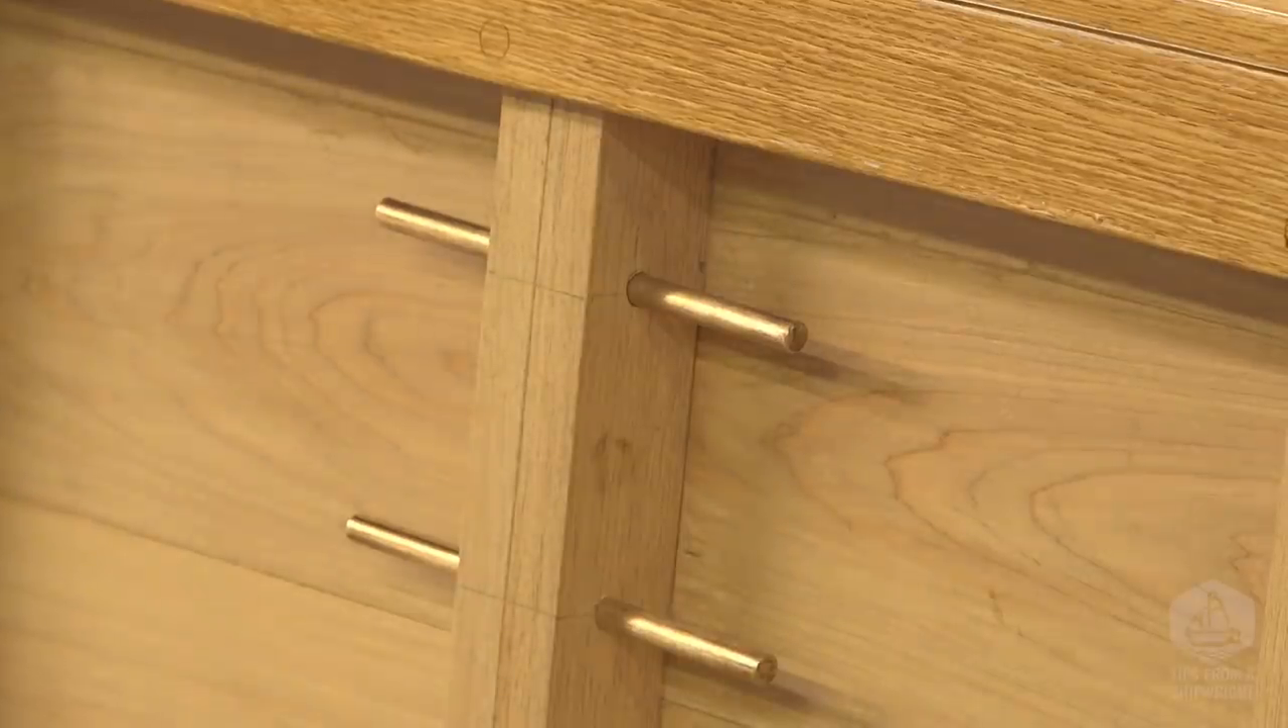Now there's our two belaying pins driven through the frames right there and we're ready to tie off.